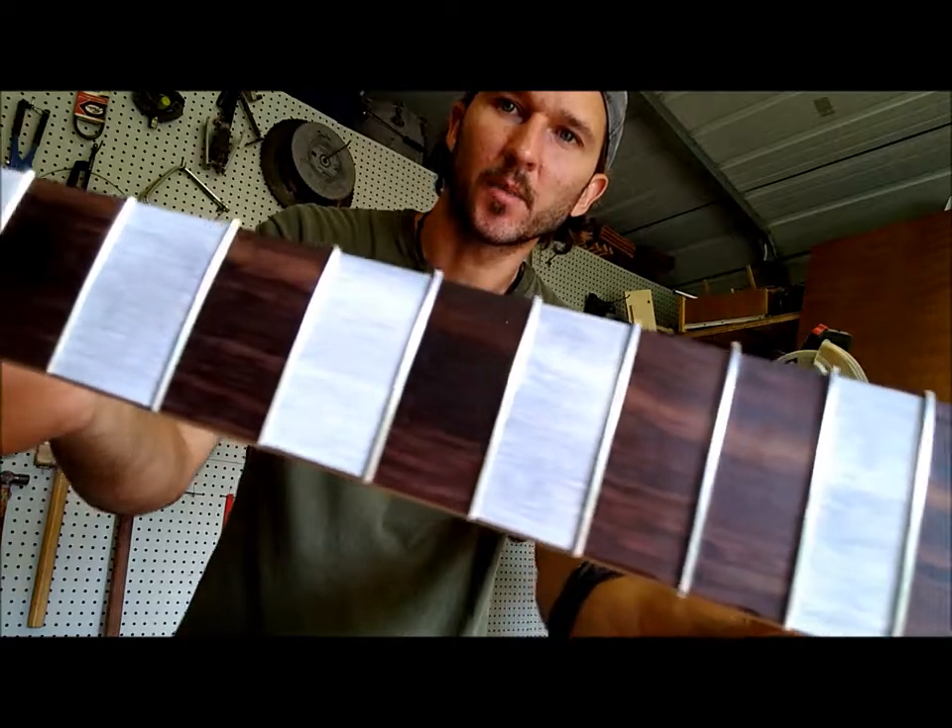All right, guys, that's got the frets in. As you can see, it turned out pretty good.